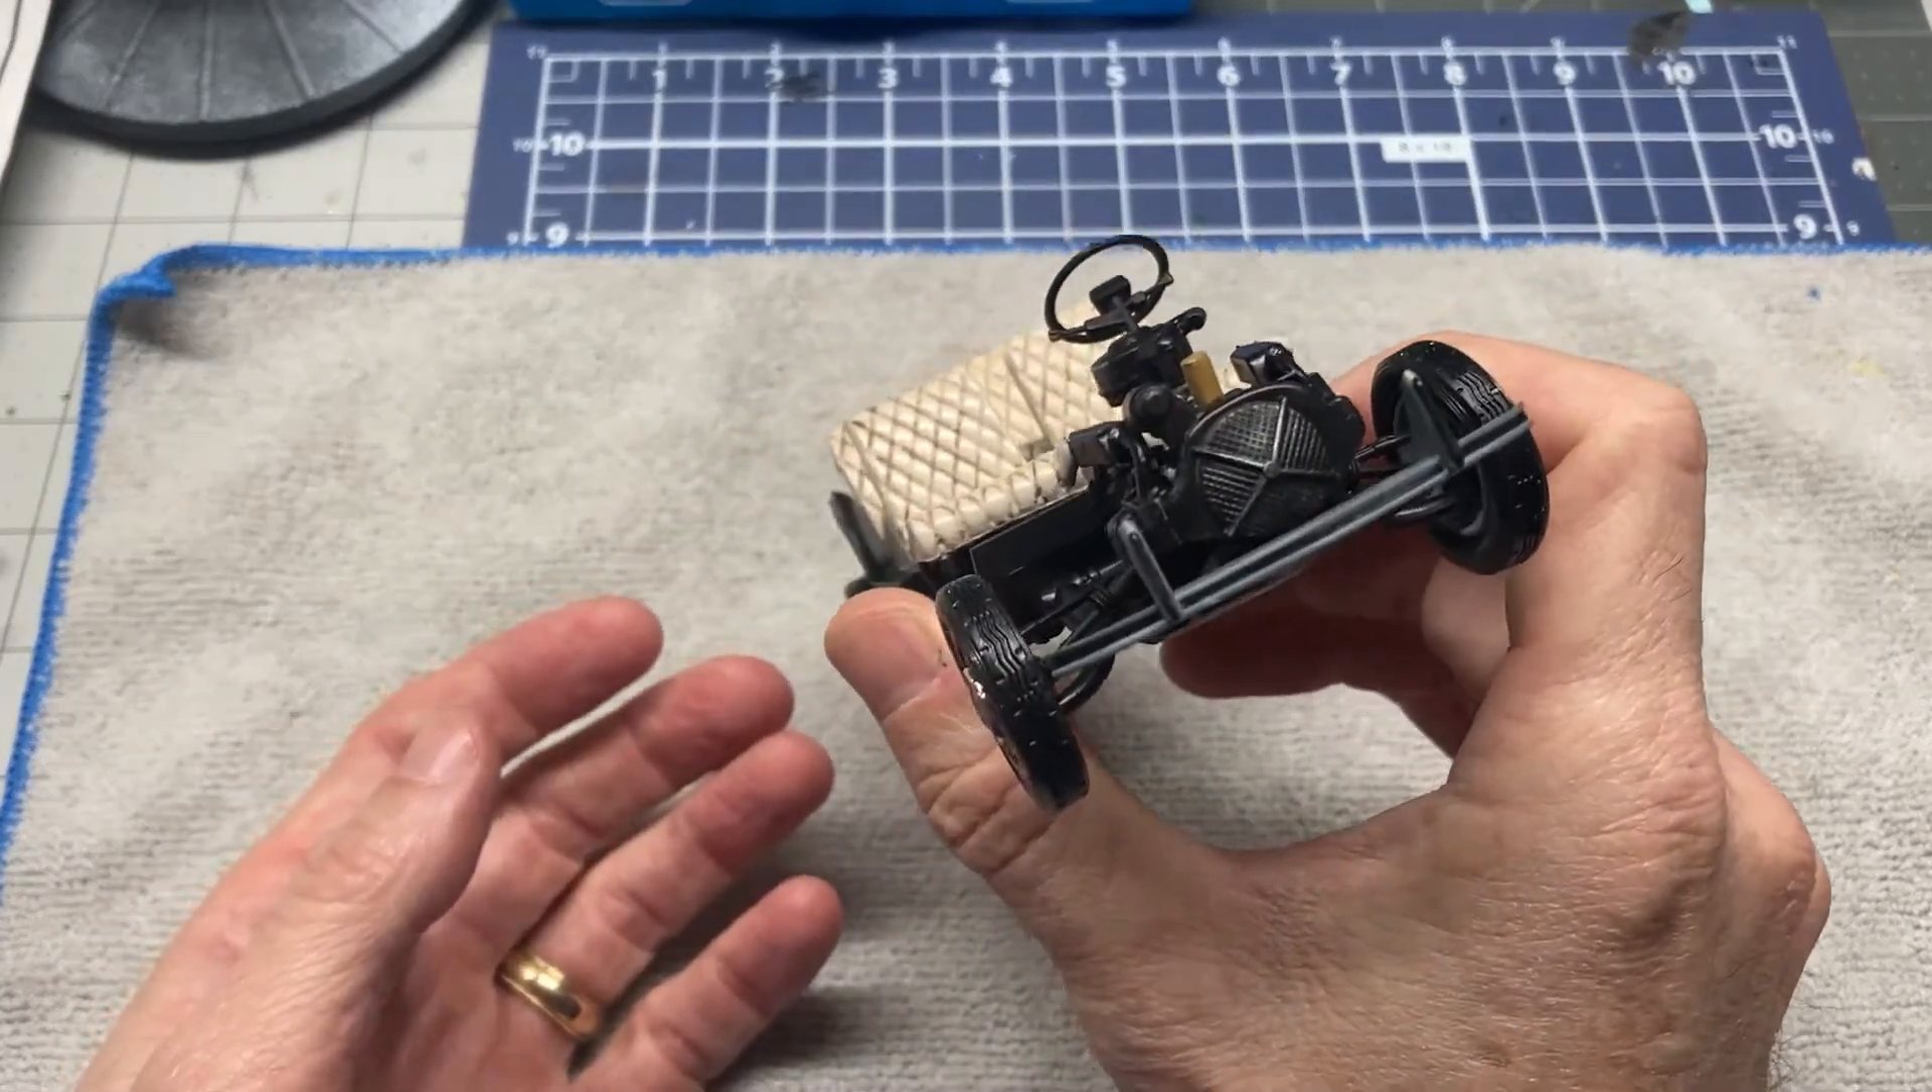We've got the steering column and steering wheel in, the seats in, got the front bumper on, got the wheels on.